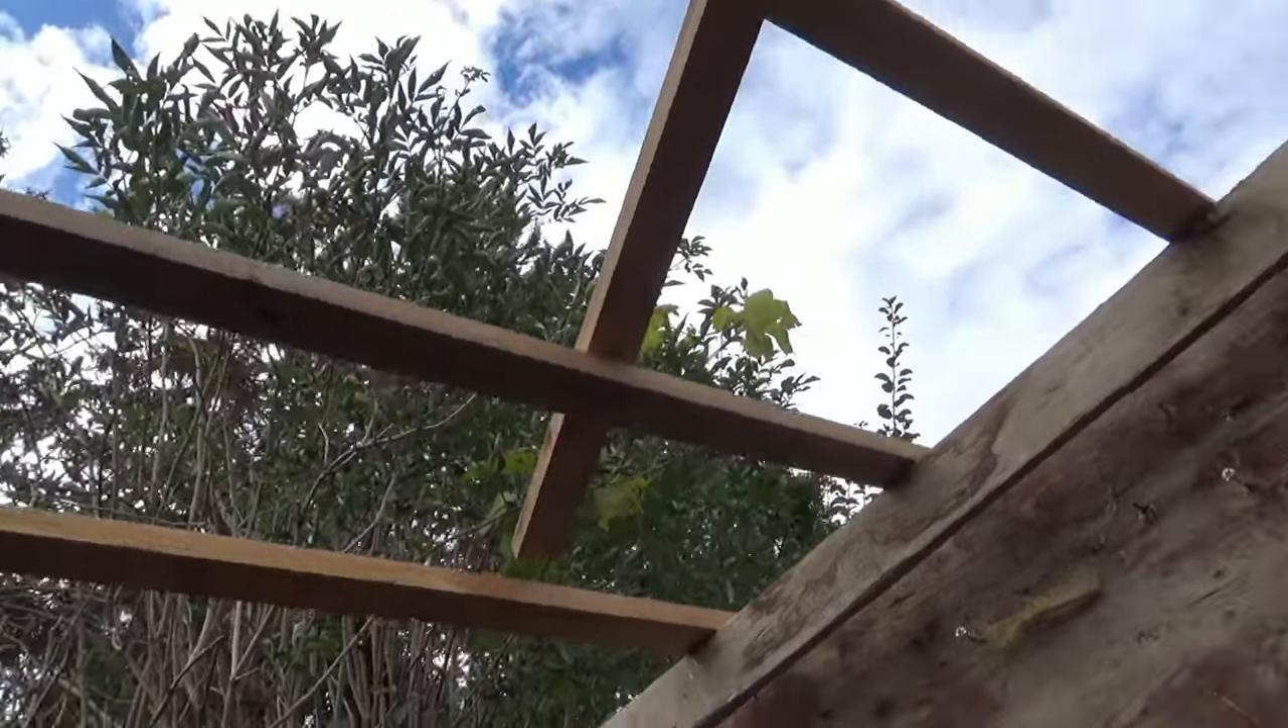Hier oben ist jetzt die Dachverlattung soweit drin.